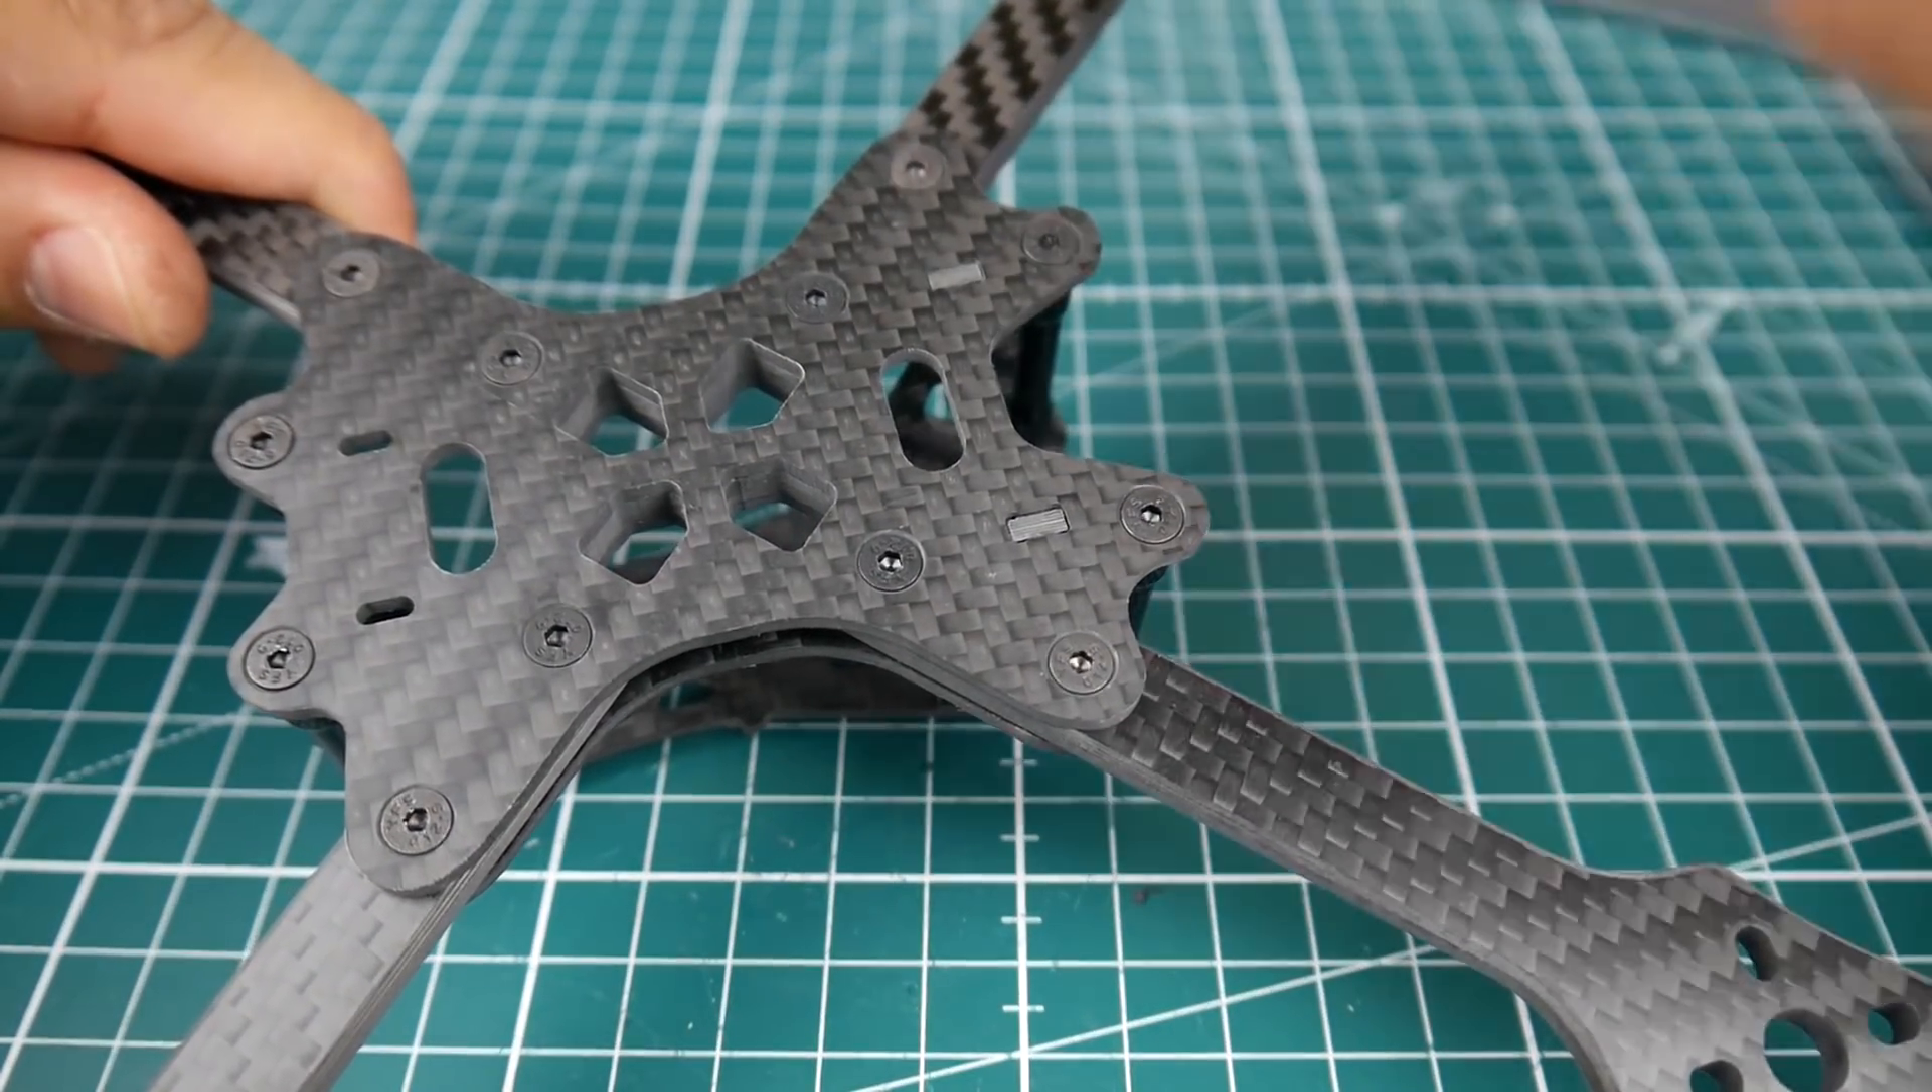As you can see the holes for the screws are actually engraved out so they just sit flush.